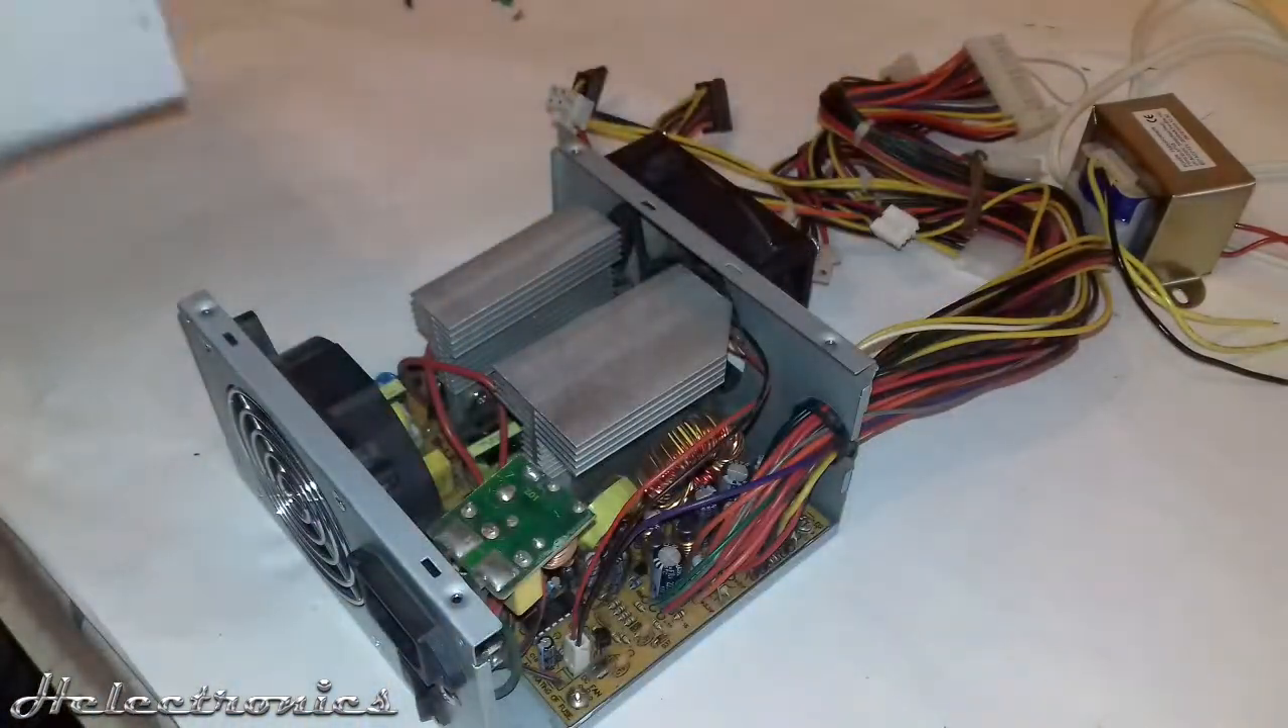Now that the box is open you can see the whole circuitry of the PSU.